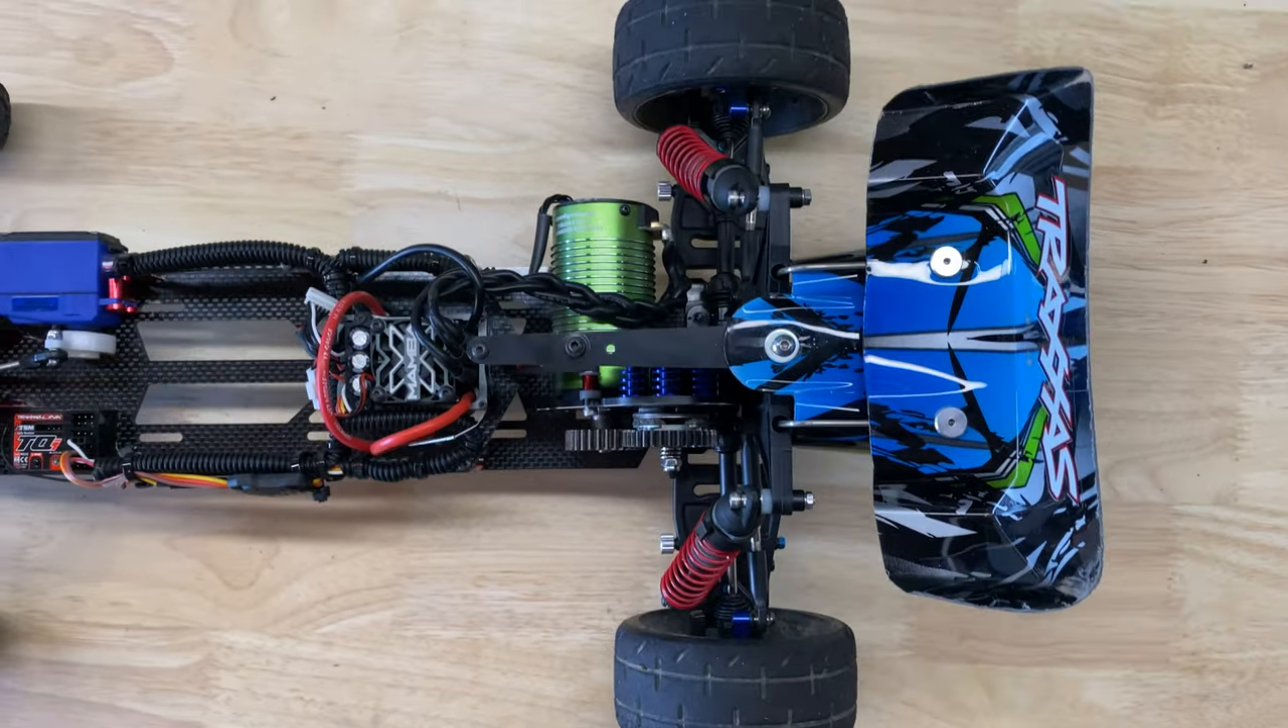Tires are back on and we are looking really really good.